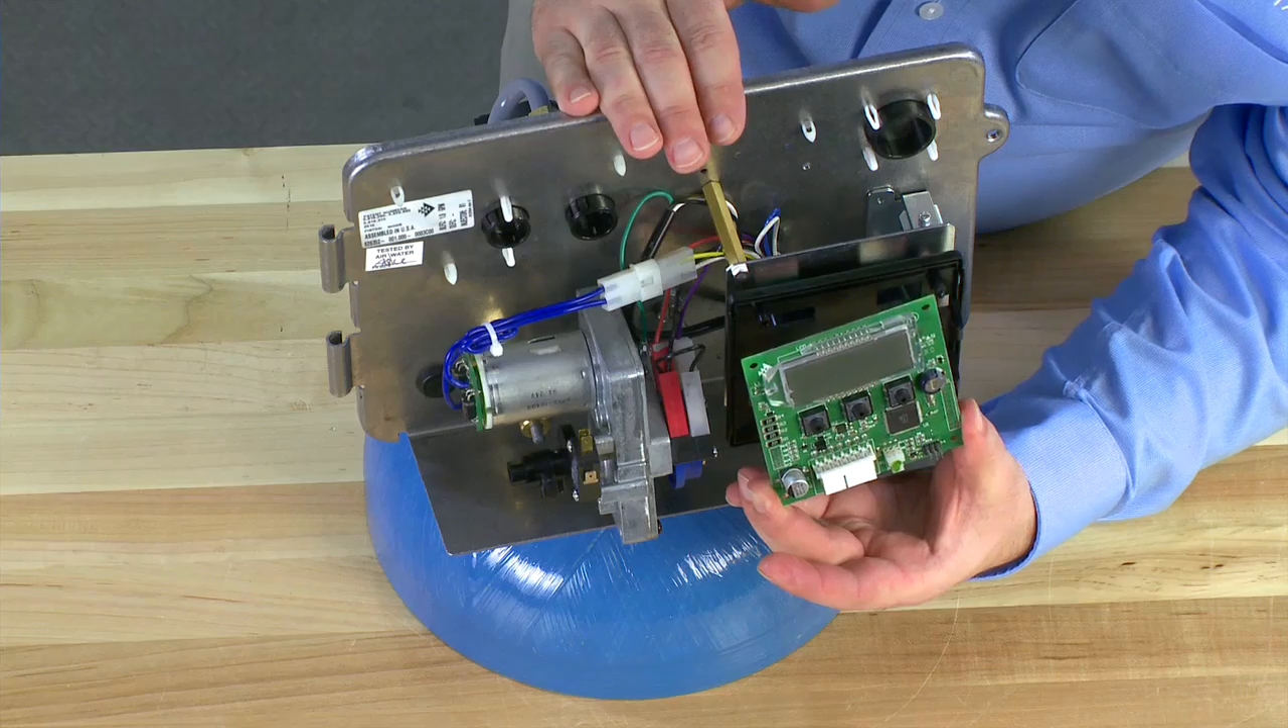The circuit card is now free from the unit.